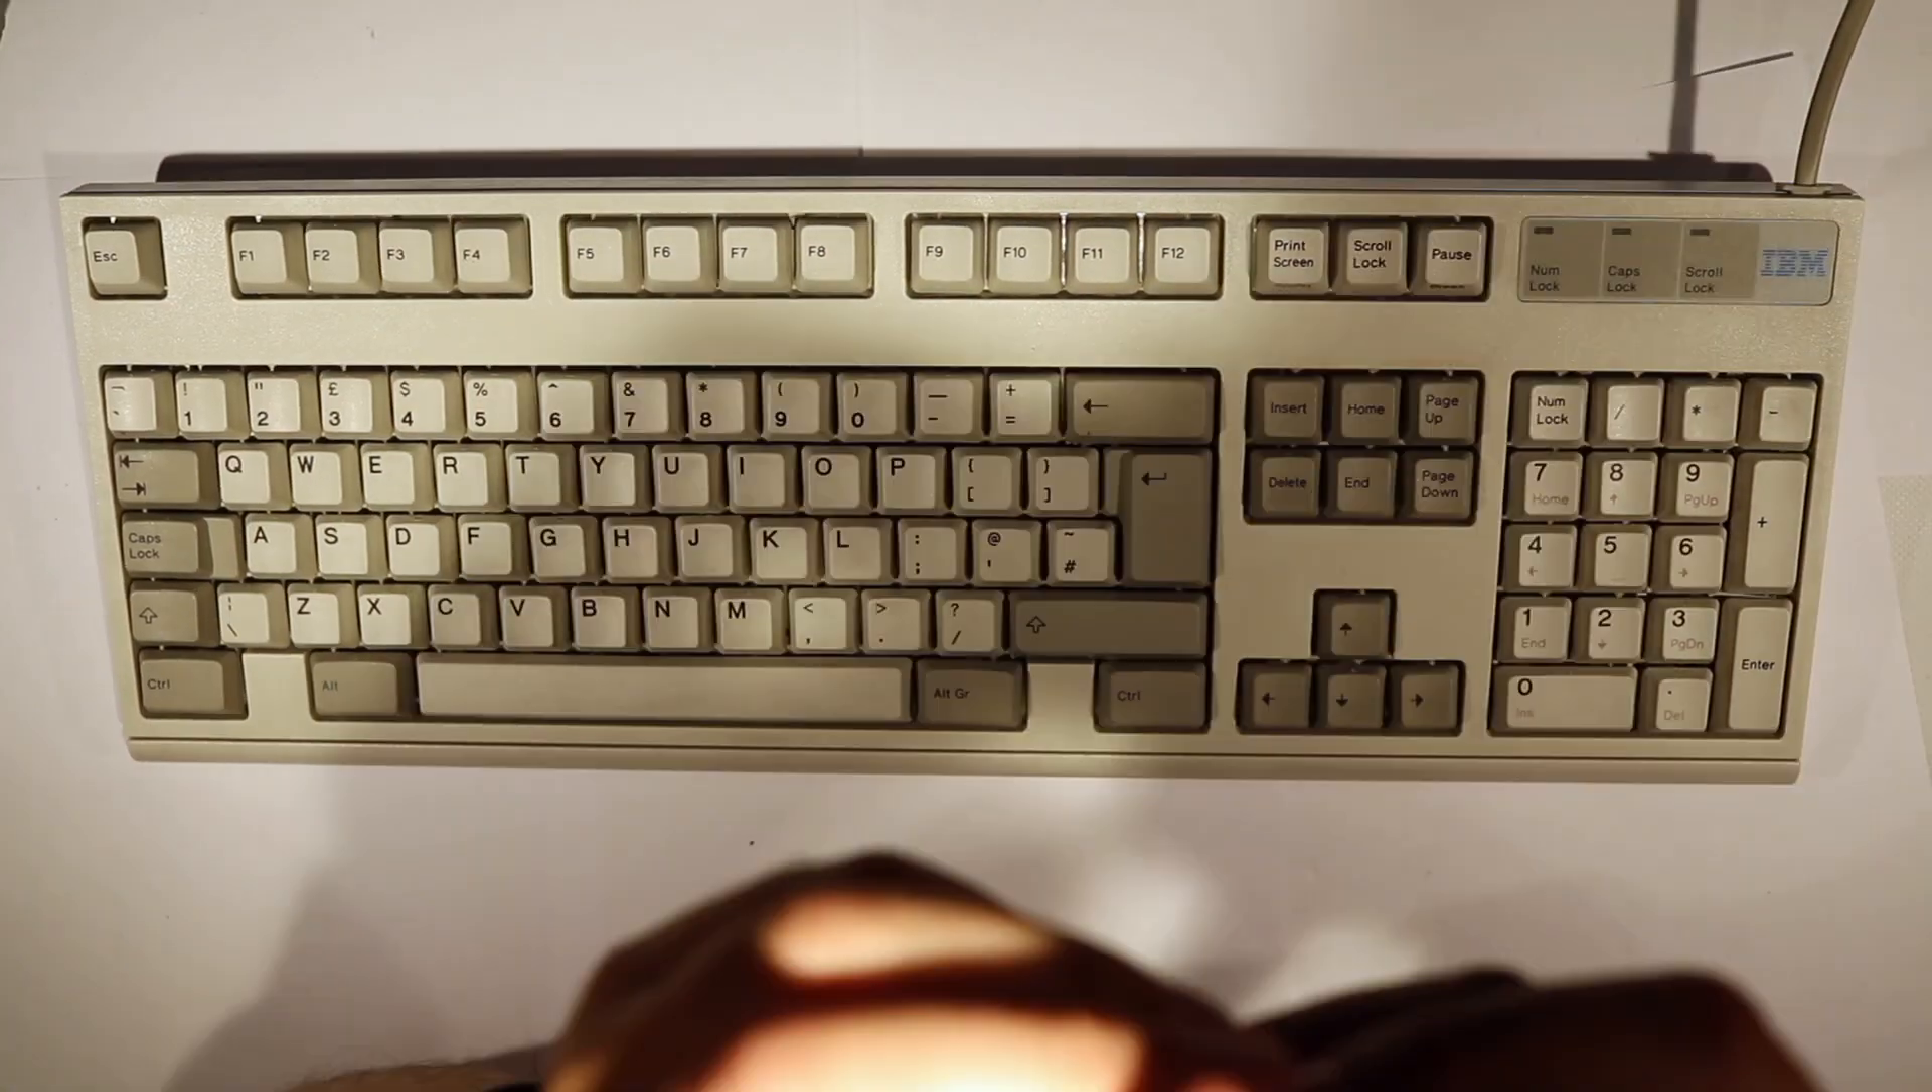With all the keycaps back in place, I guess all that's left is to give it a quick test.